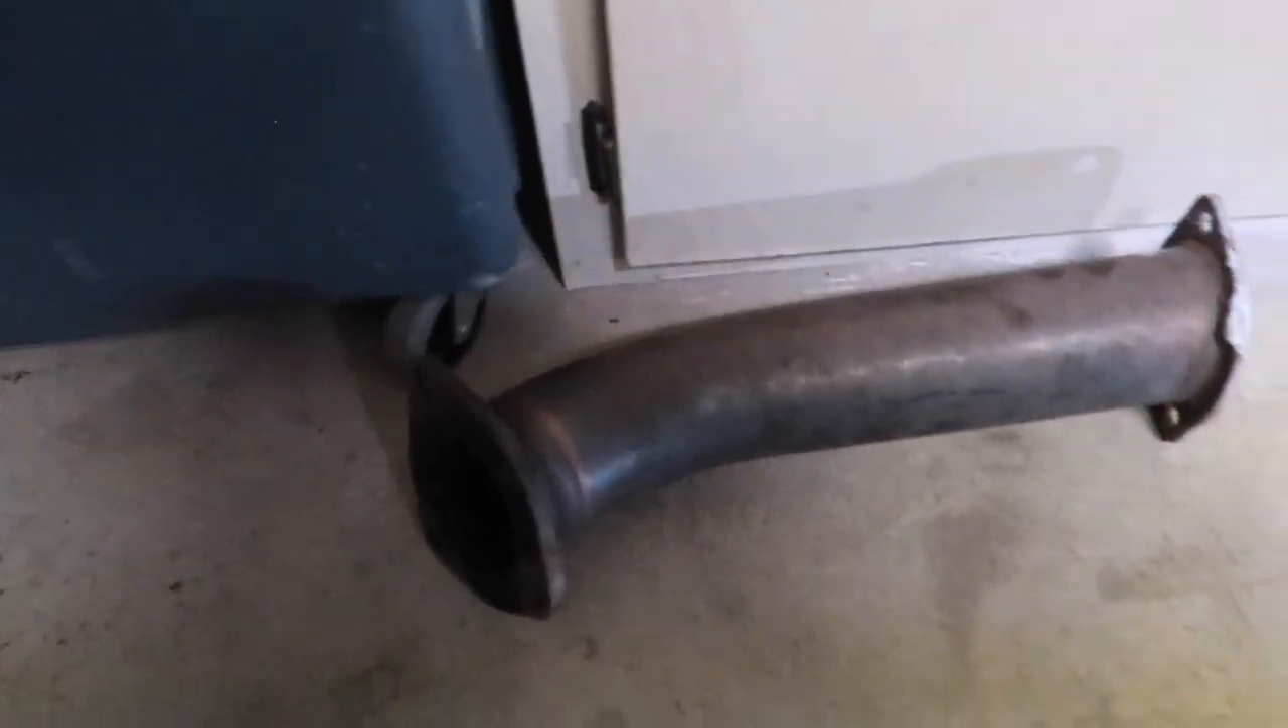Okay, so I got the down pipe off.